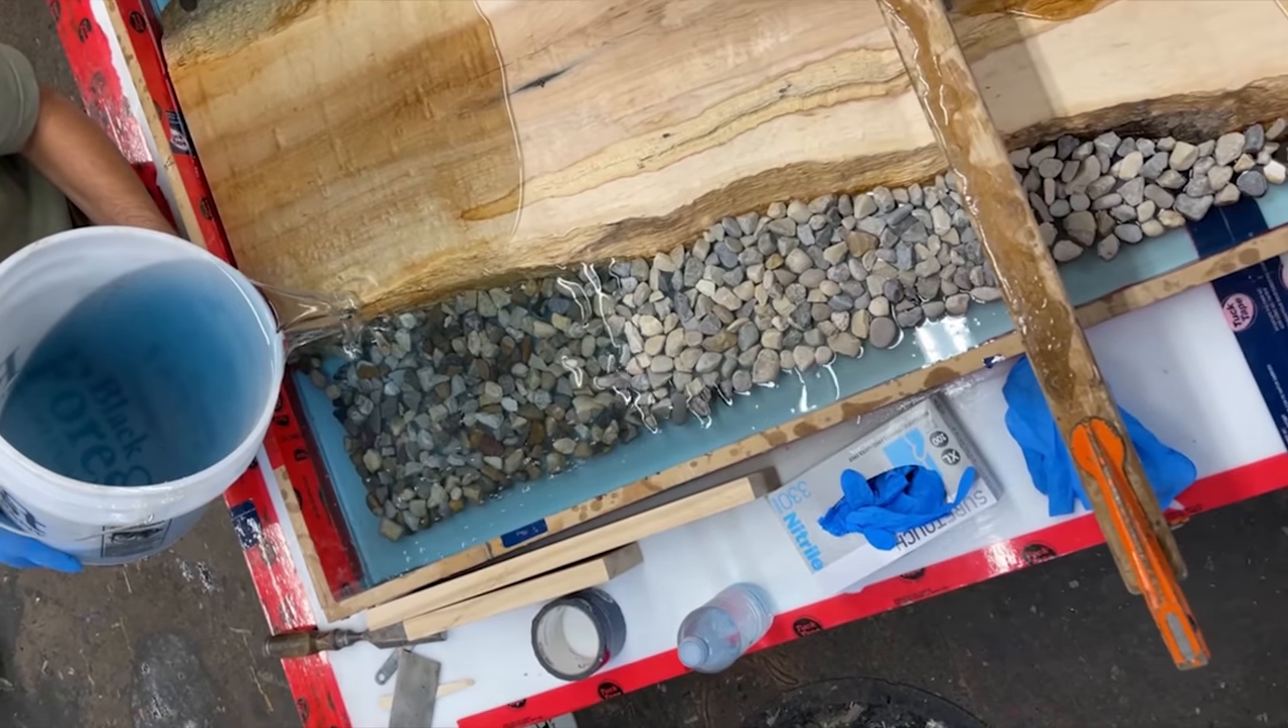Another thing you'll see on the edge of the screen is that we haven't went tight to the outside of the mold with the rocks.